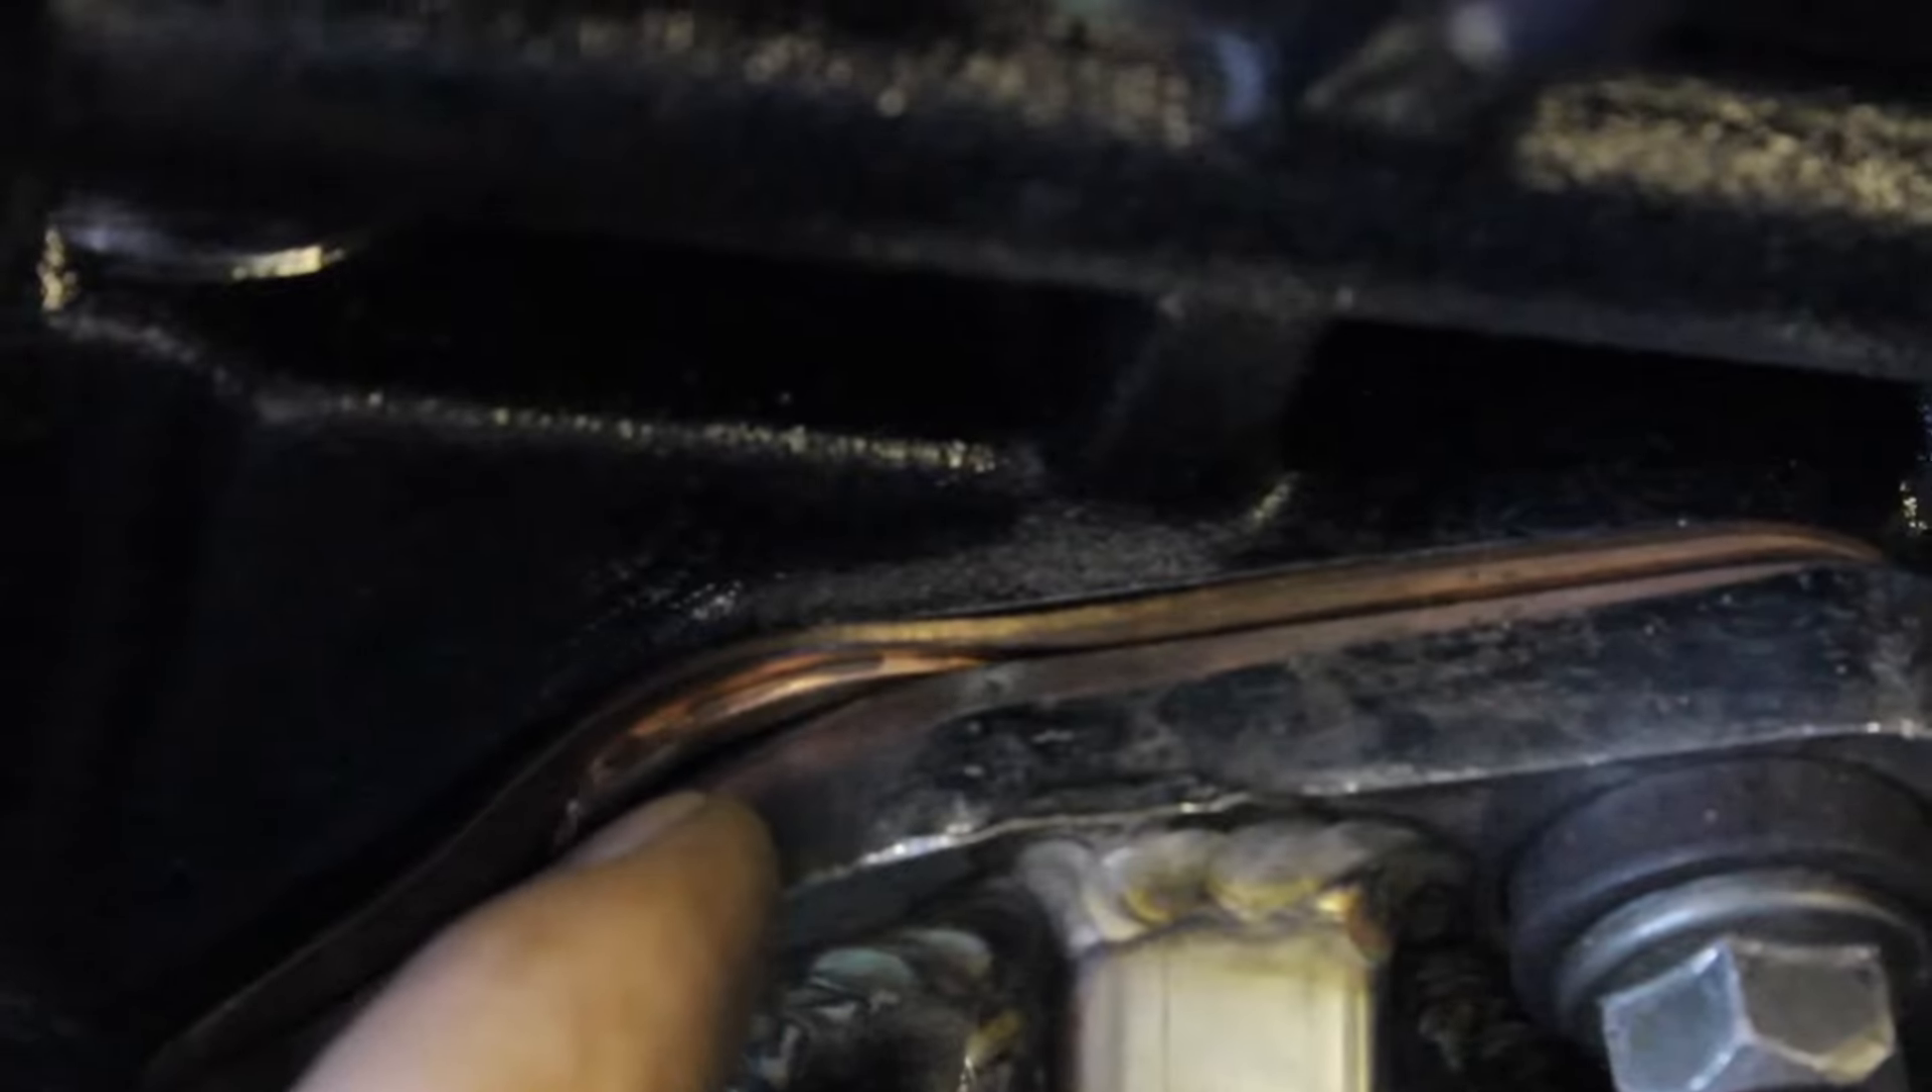The inside part of the part that's supposed to seal is sticking outside the manifold itself.